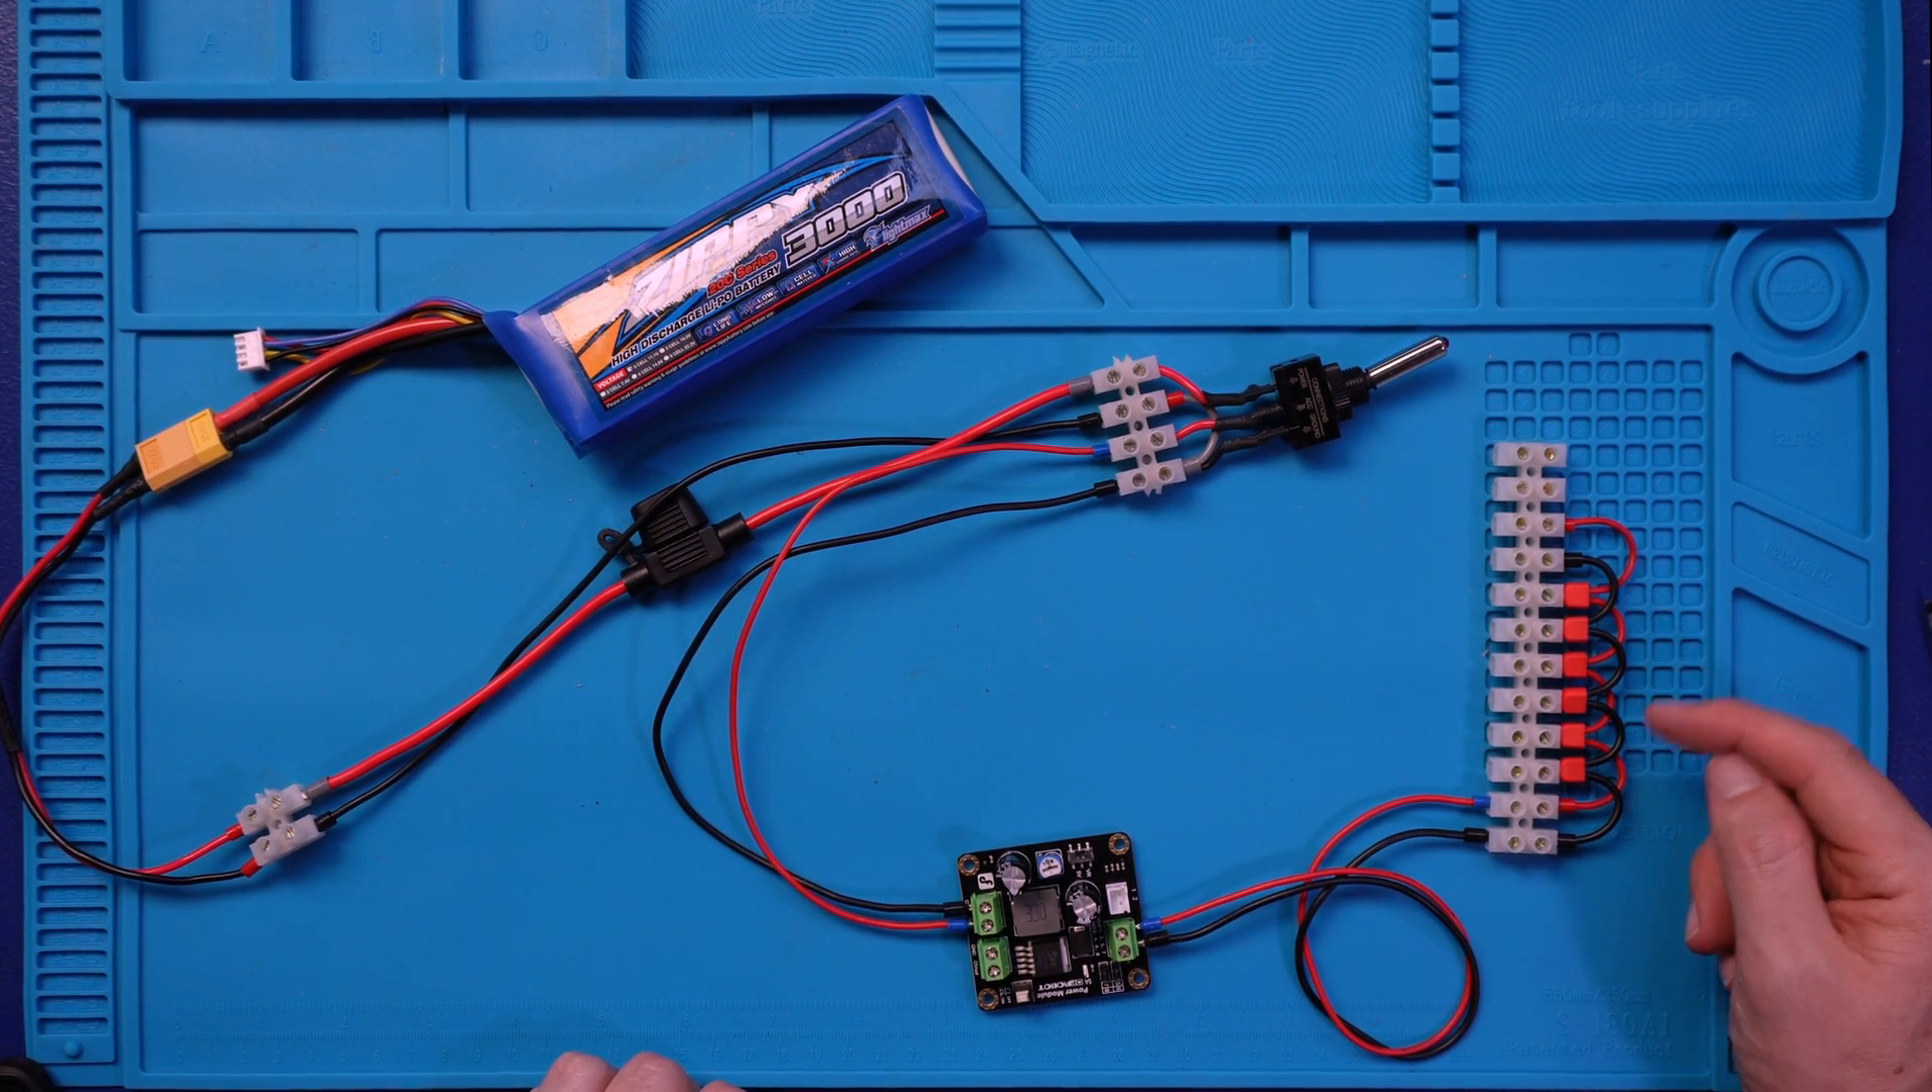Okay, so now I've got this piece of terminal strip wired into the regulator, and you can see I've got every second pin joined together.